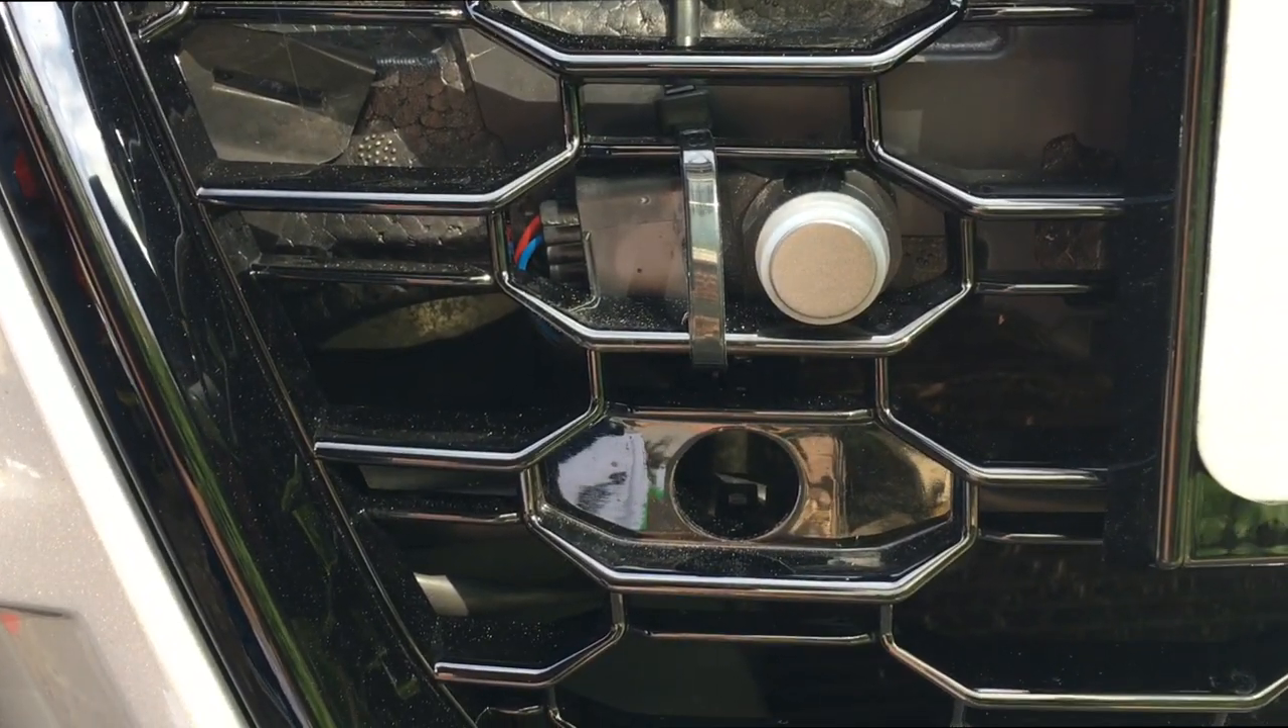The parking sensors was not actually fitting where they should be fitting on the grill.